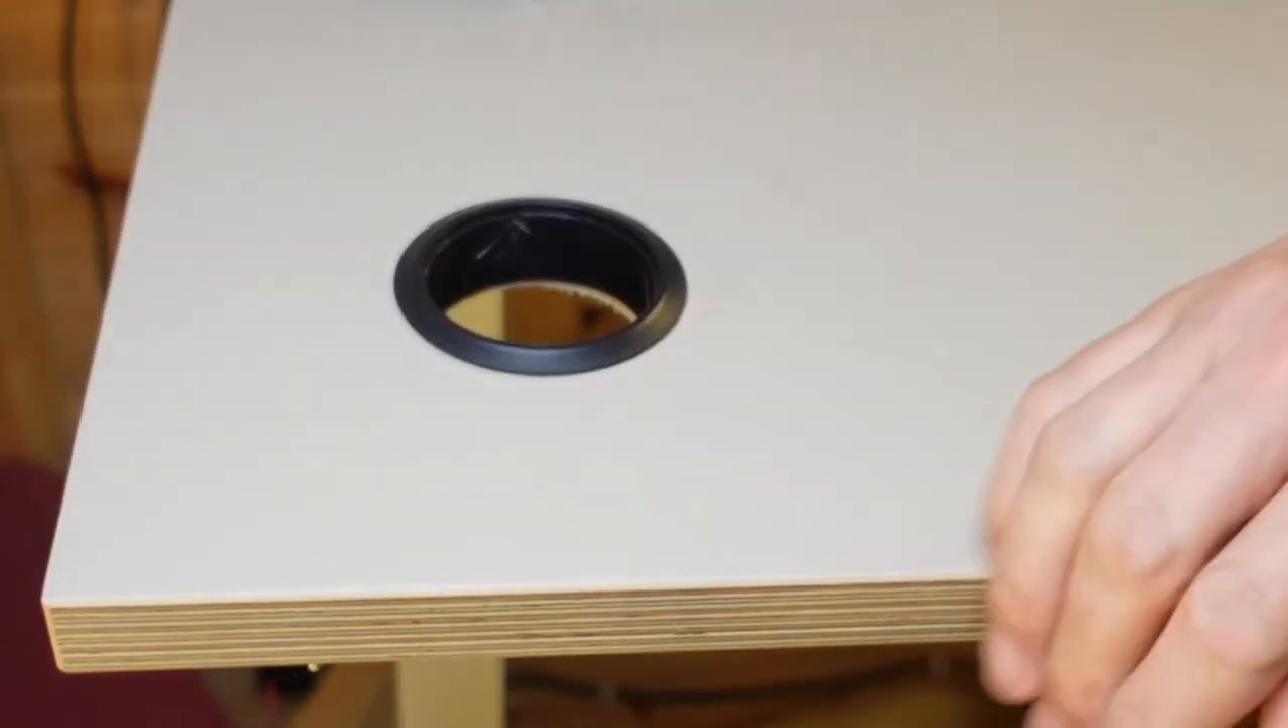So I'll push the holder in. Whoa! It's a perfect fit.